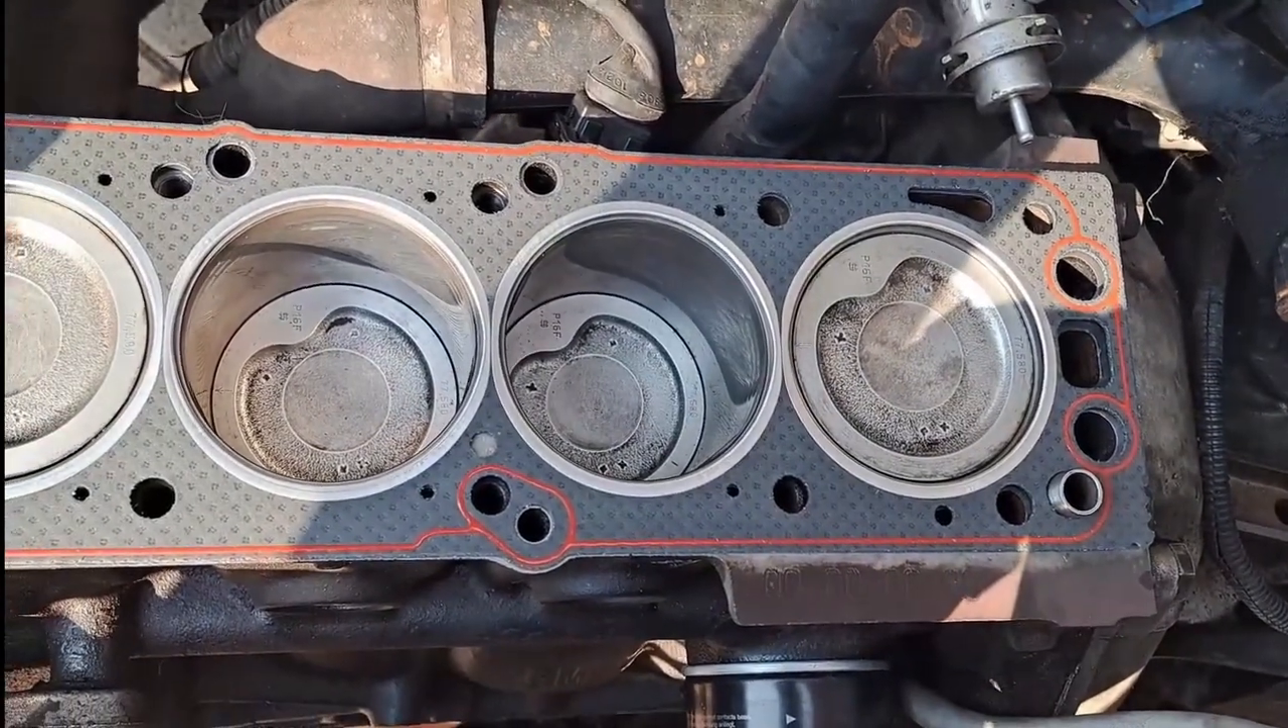New gasket is on.